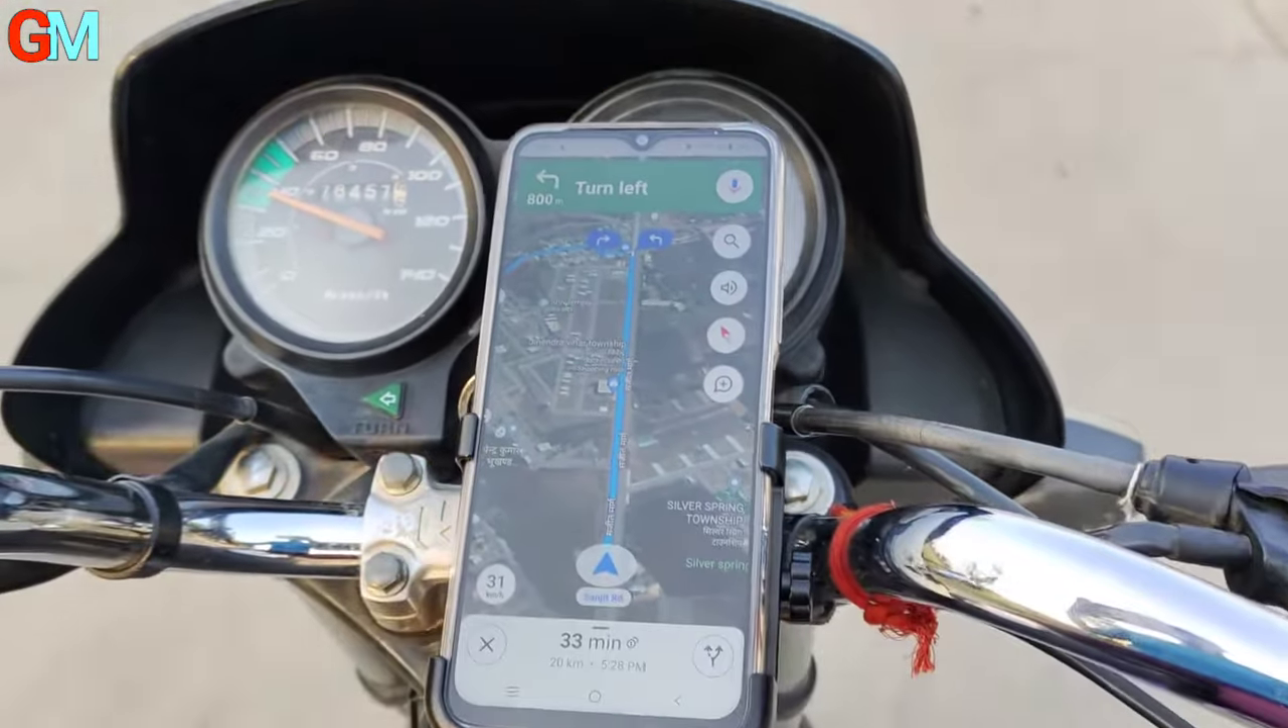यहाँ पर हमने अपने smartphone को bike के उपर mount कर लिया है।